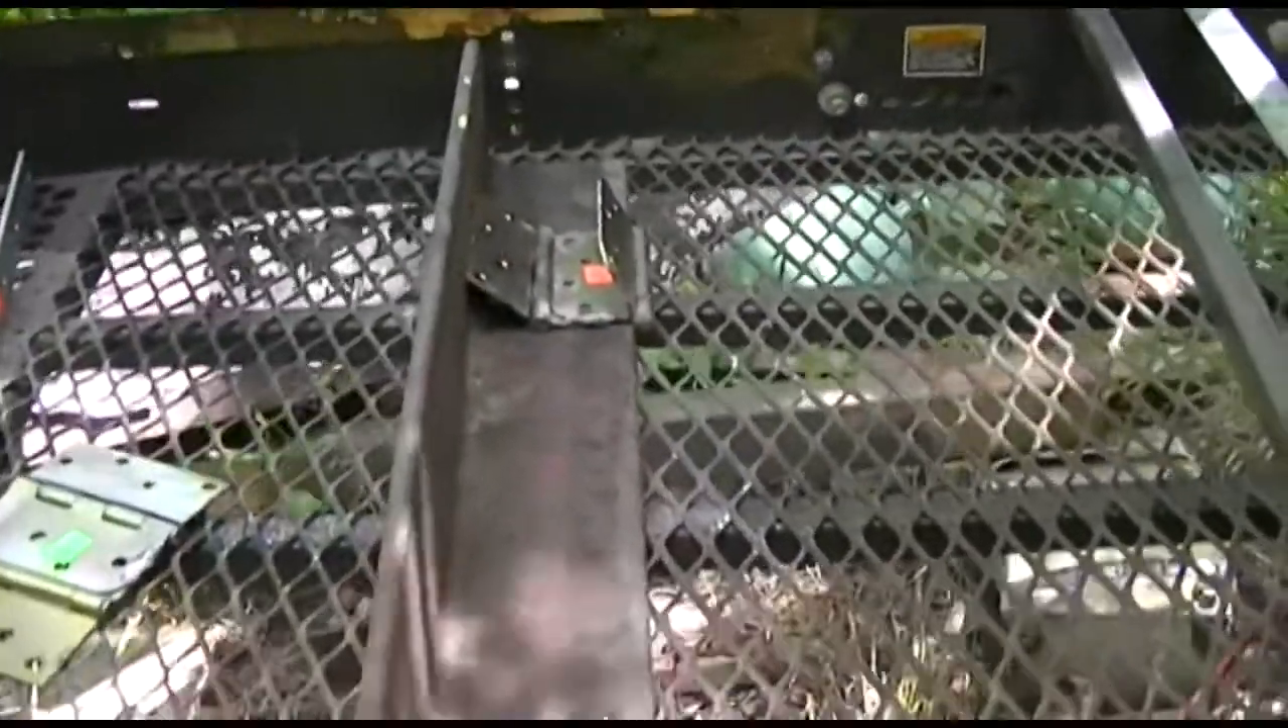I got the hinges laid out on there I'm going to weld them down.